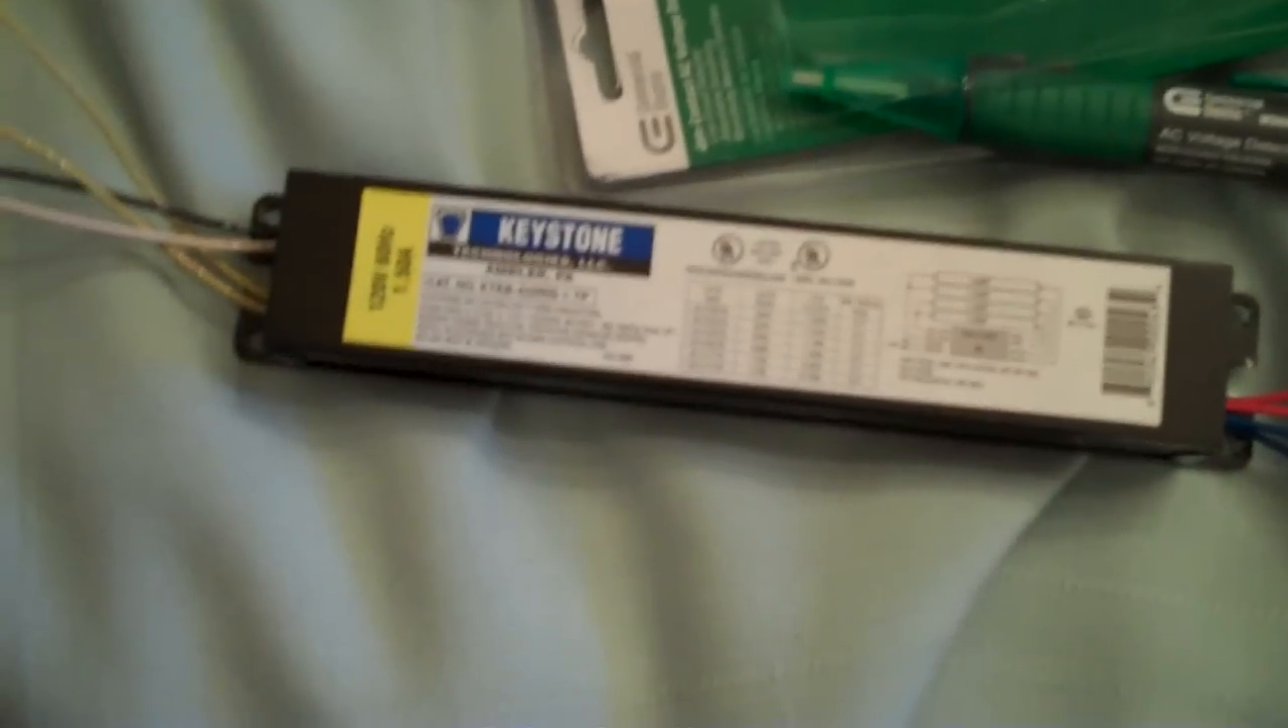This is the old fixture, the old ballast that I've taken out.